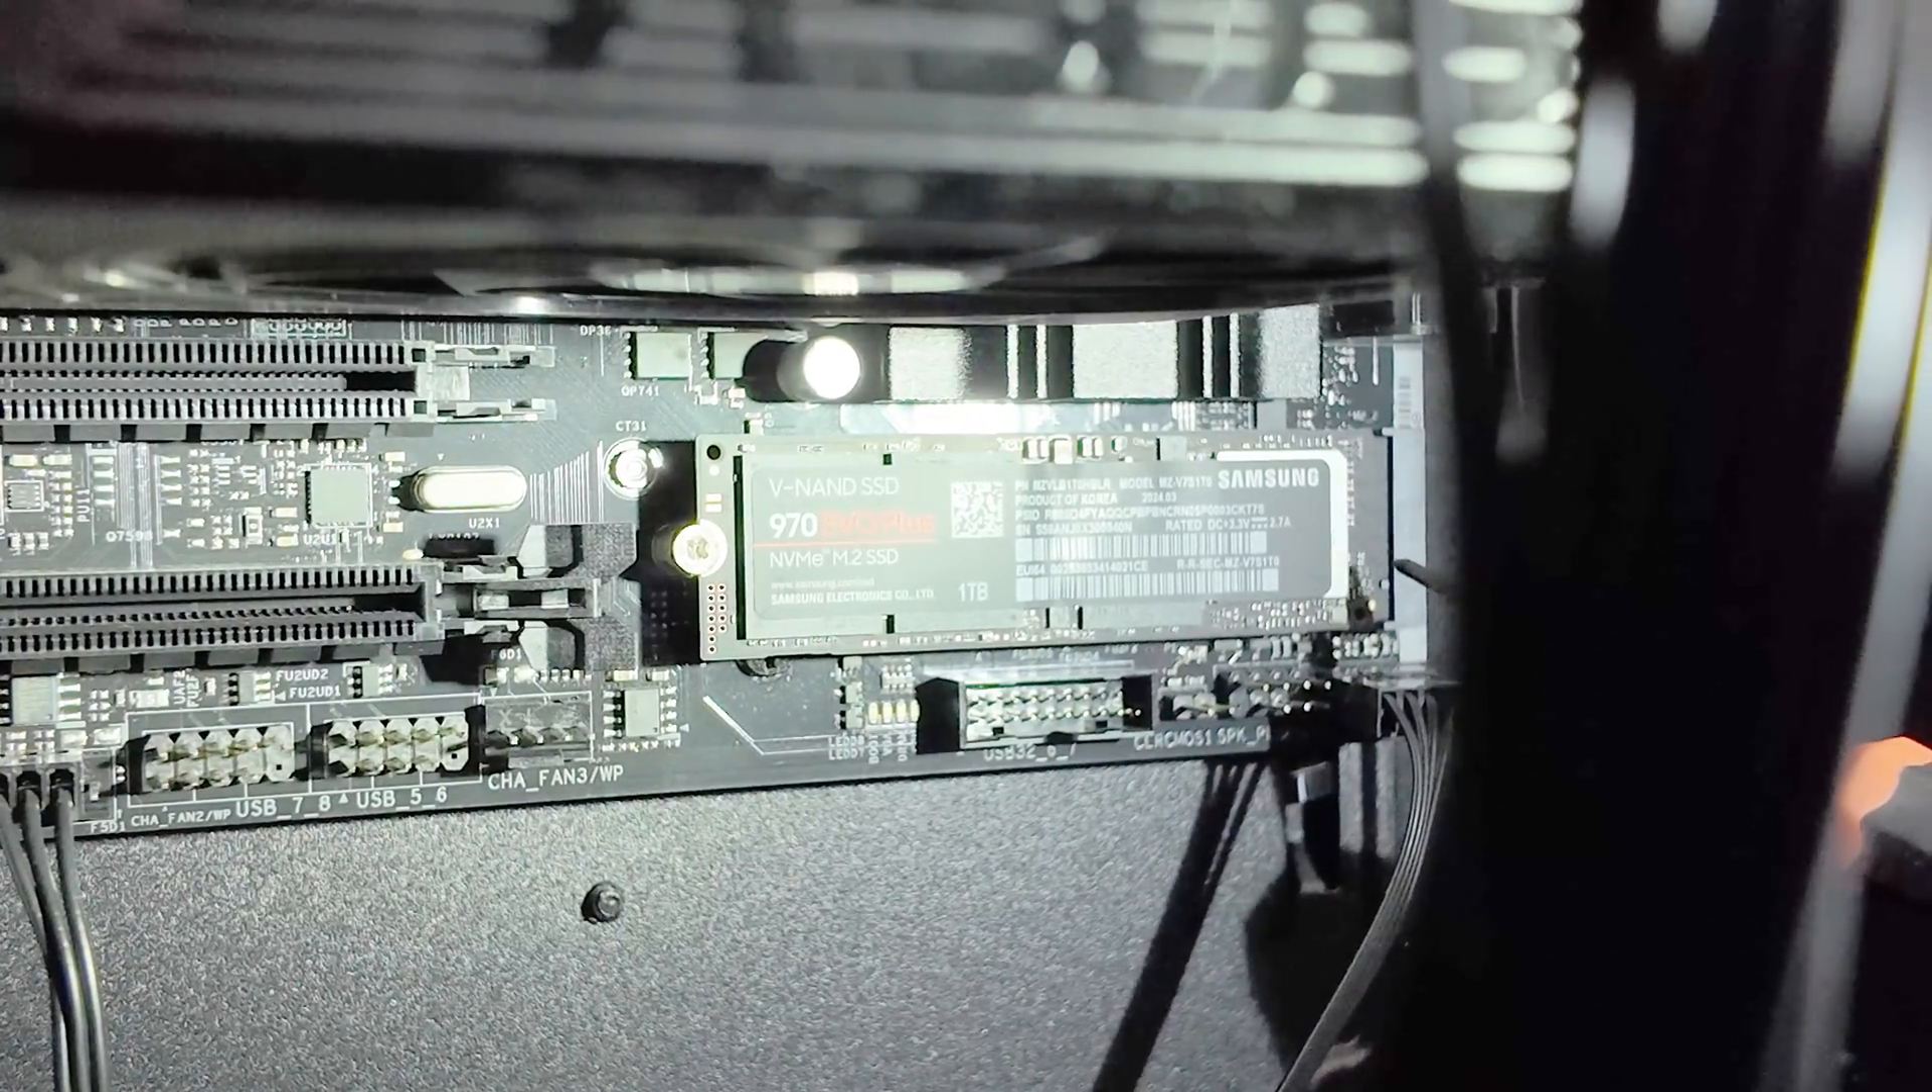You can see your NVMe and it's slotted in.